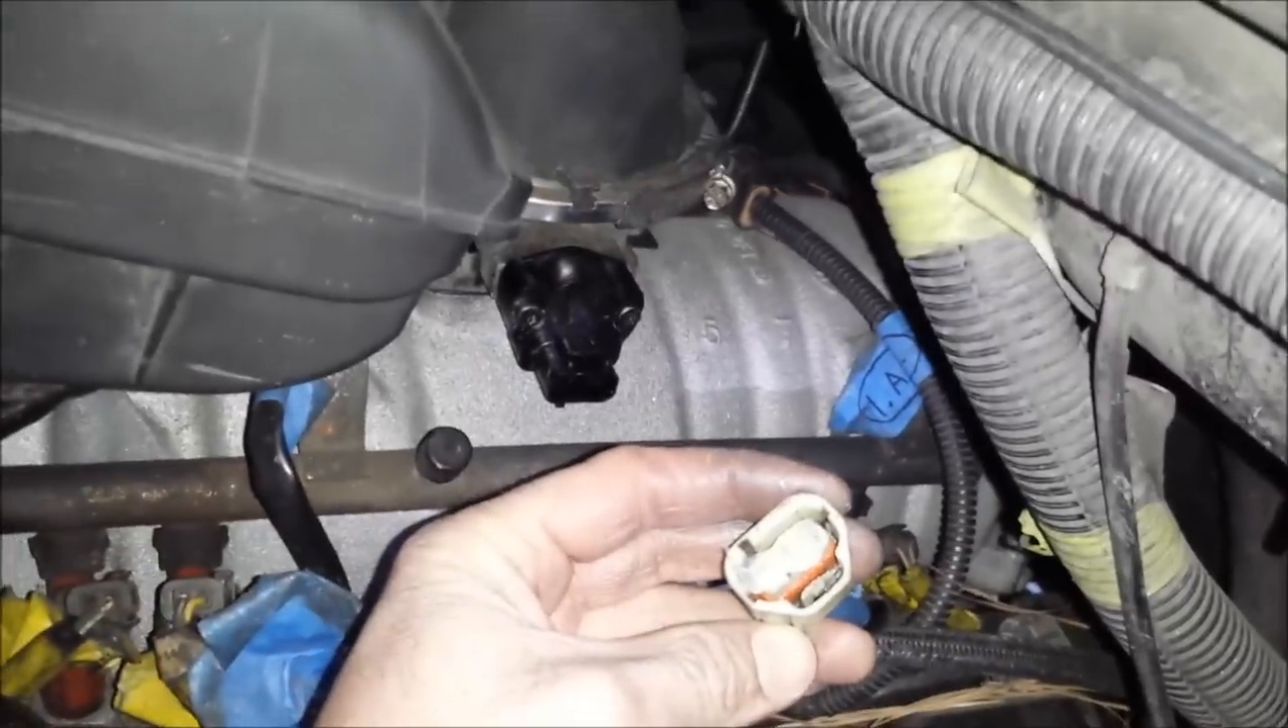So the last thing we've got to do is reconnect the electrical connector.